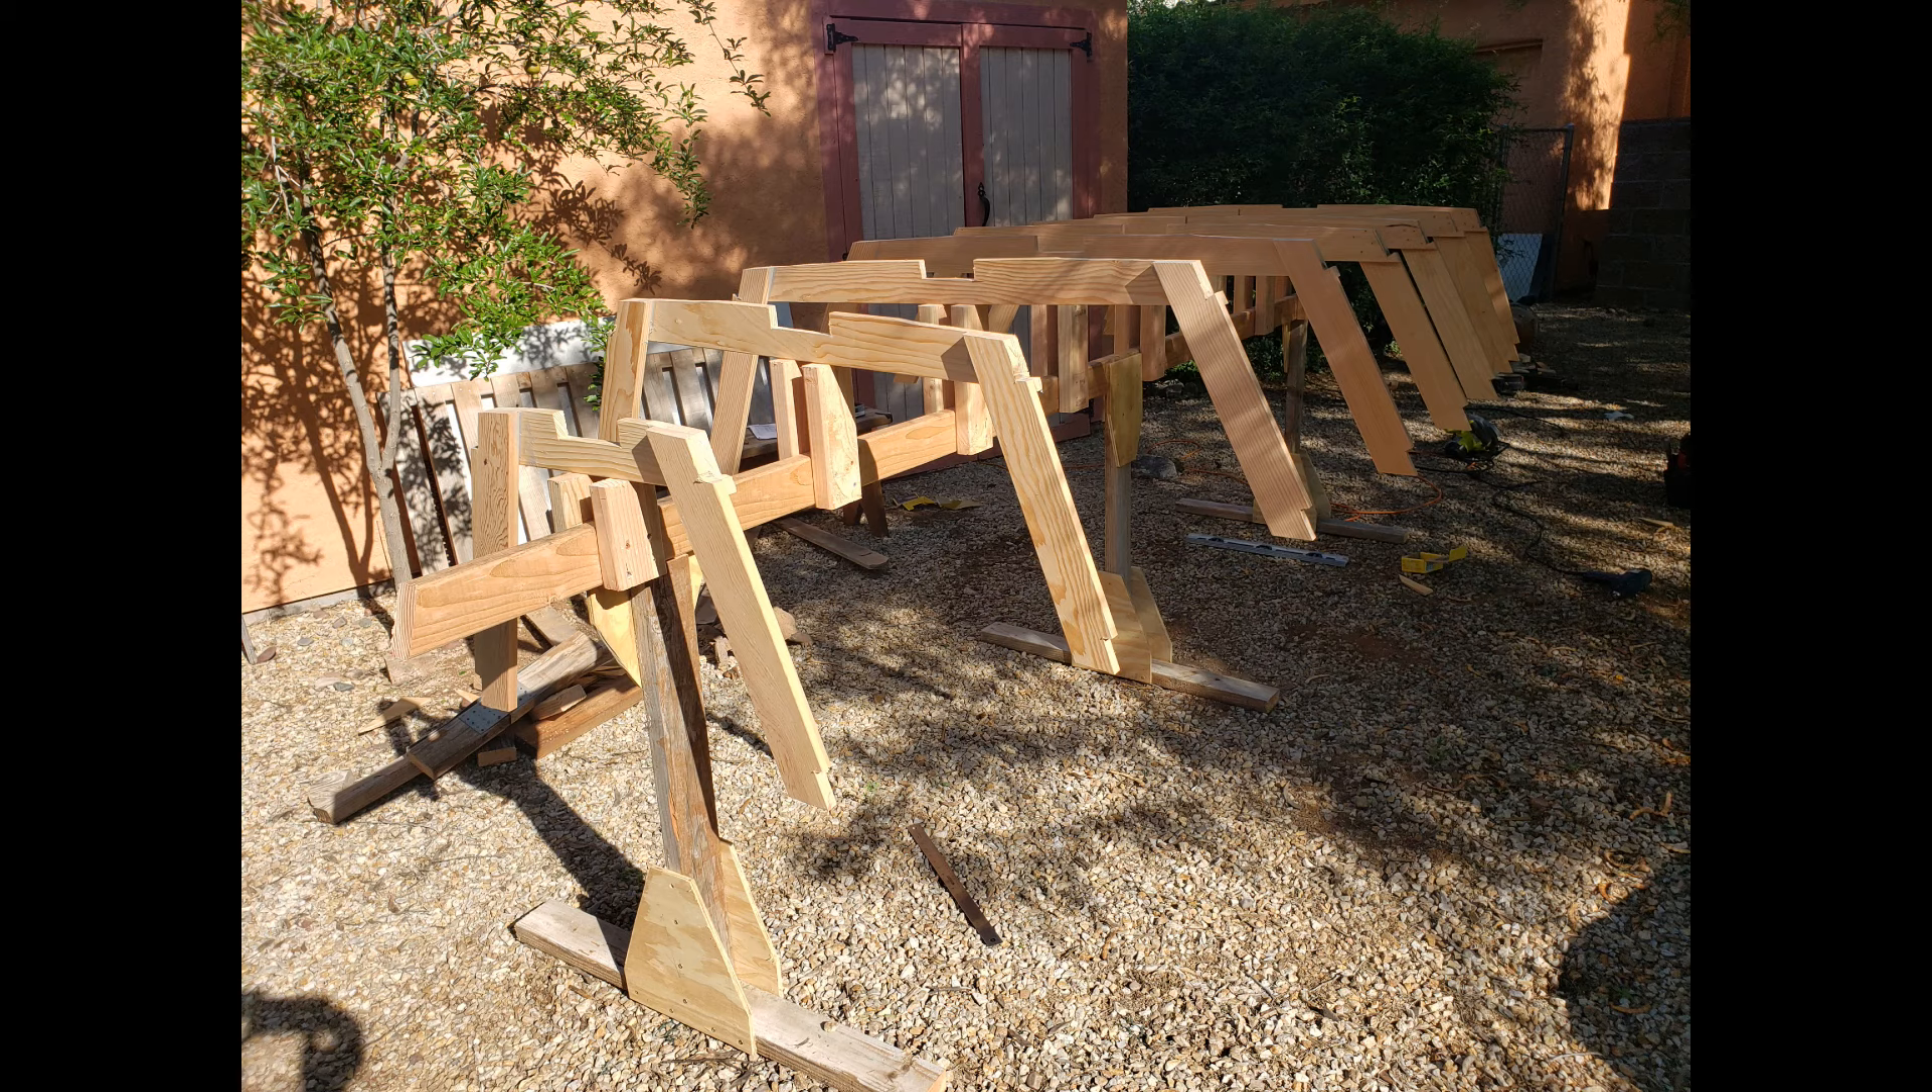Here I've positioned the frames onto the strong back. I attached each one with two screws.